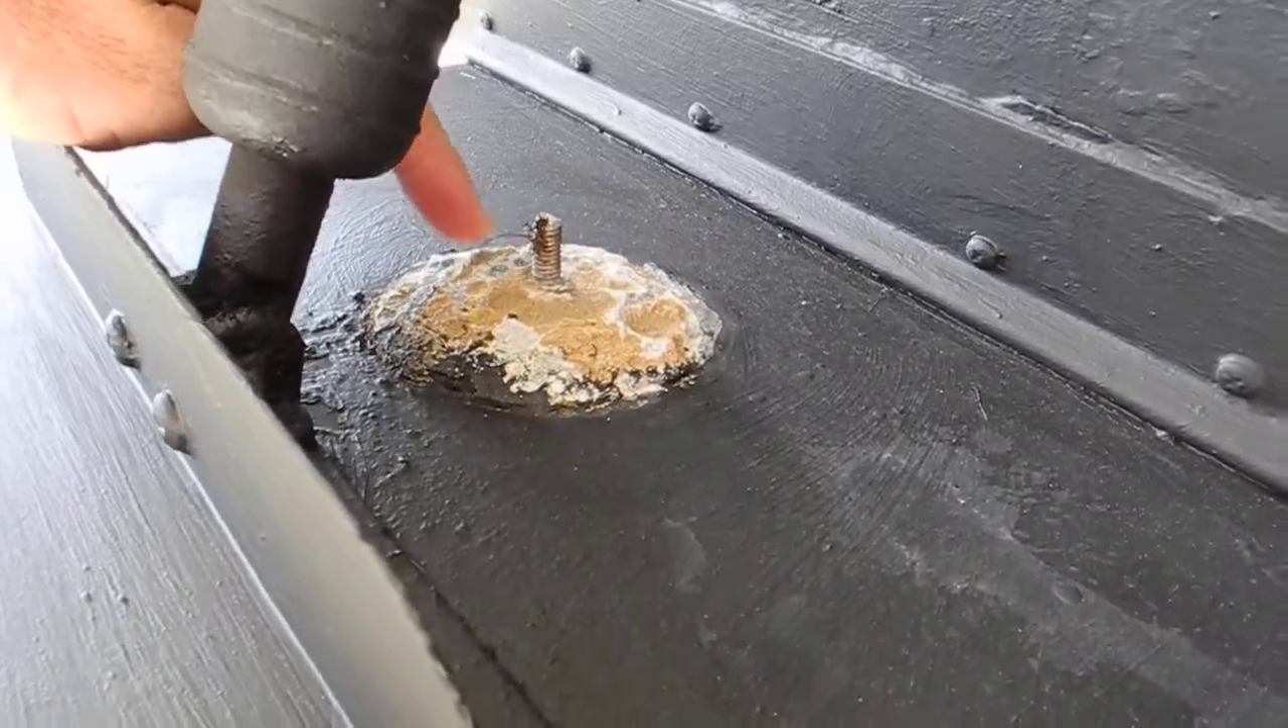We call them pancake zincs and you can see the bolt is sticking up right here.